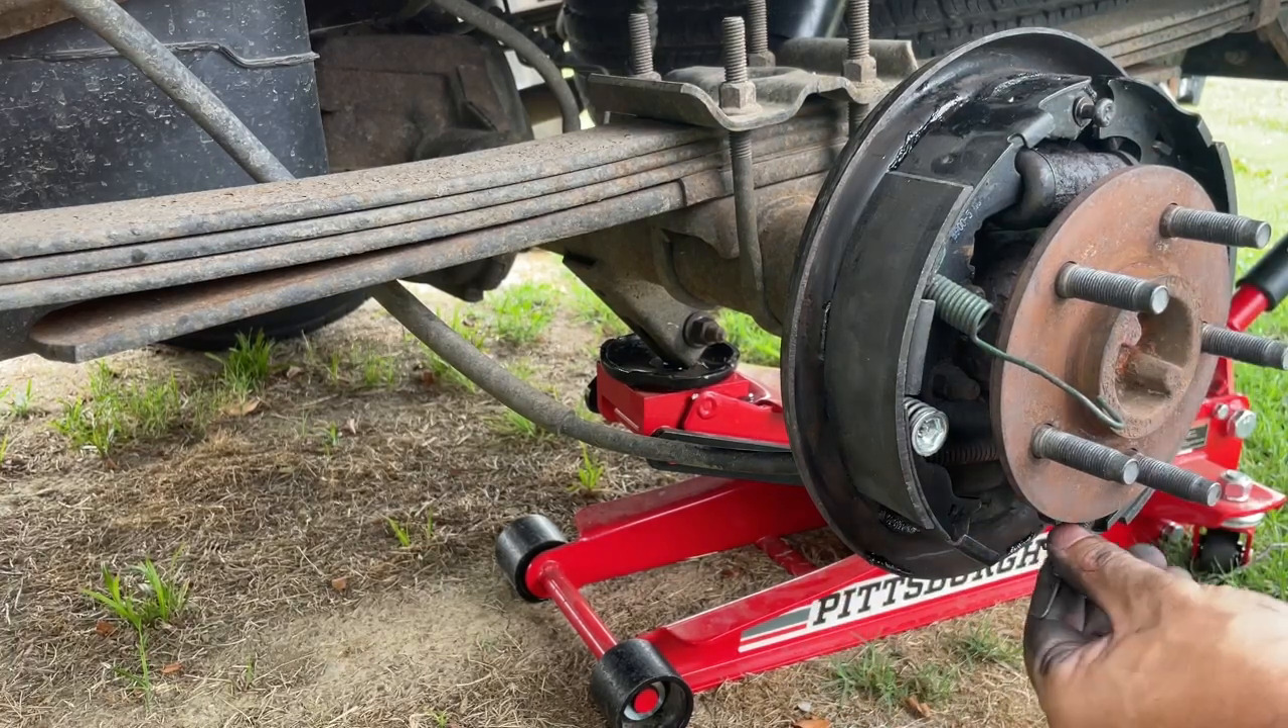We got our shoes on.